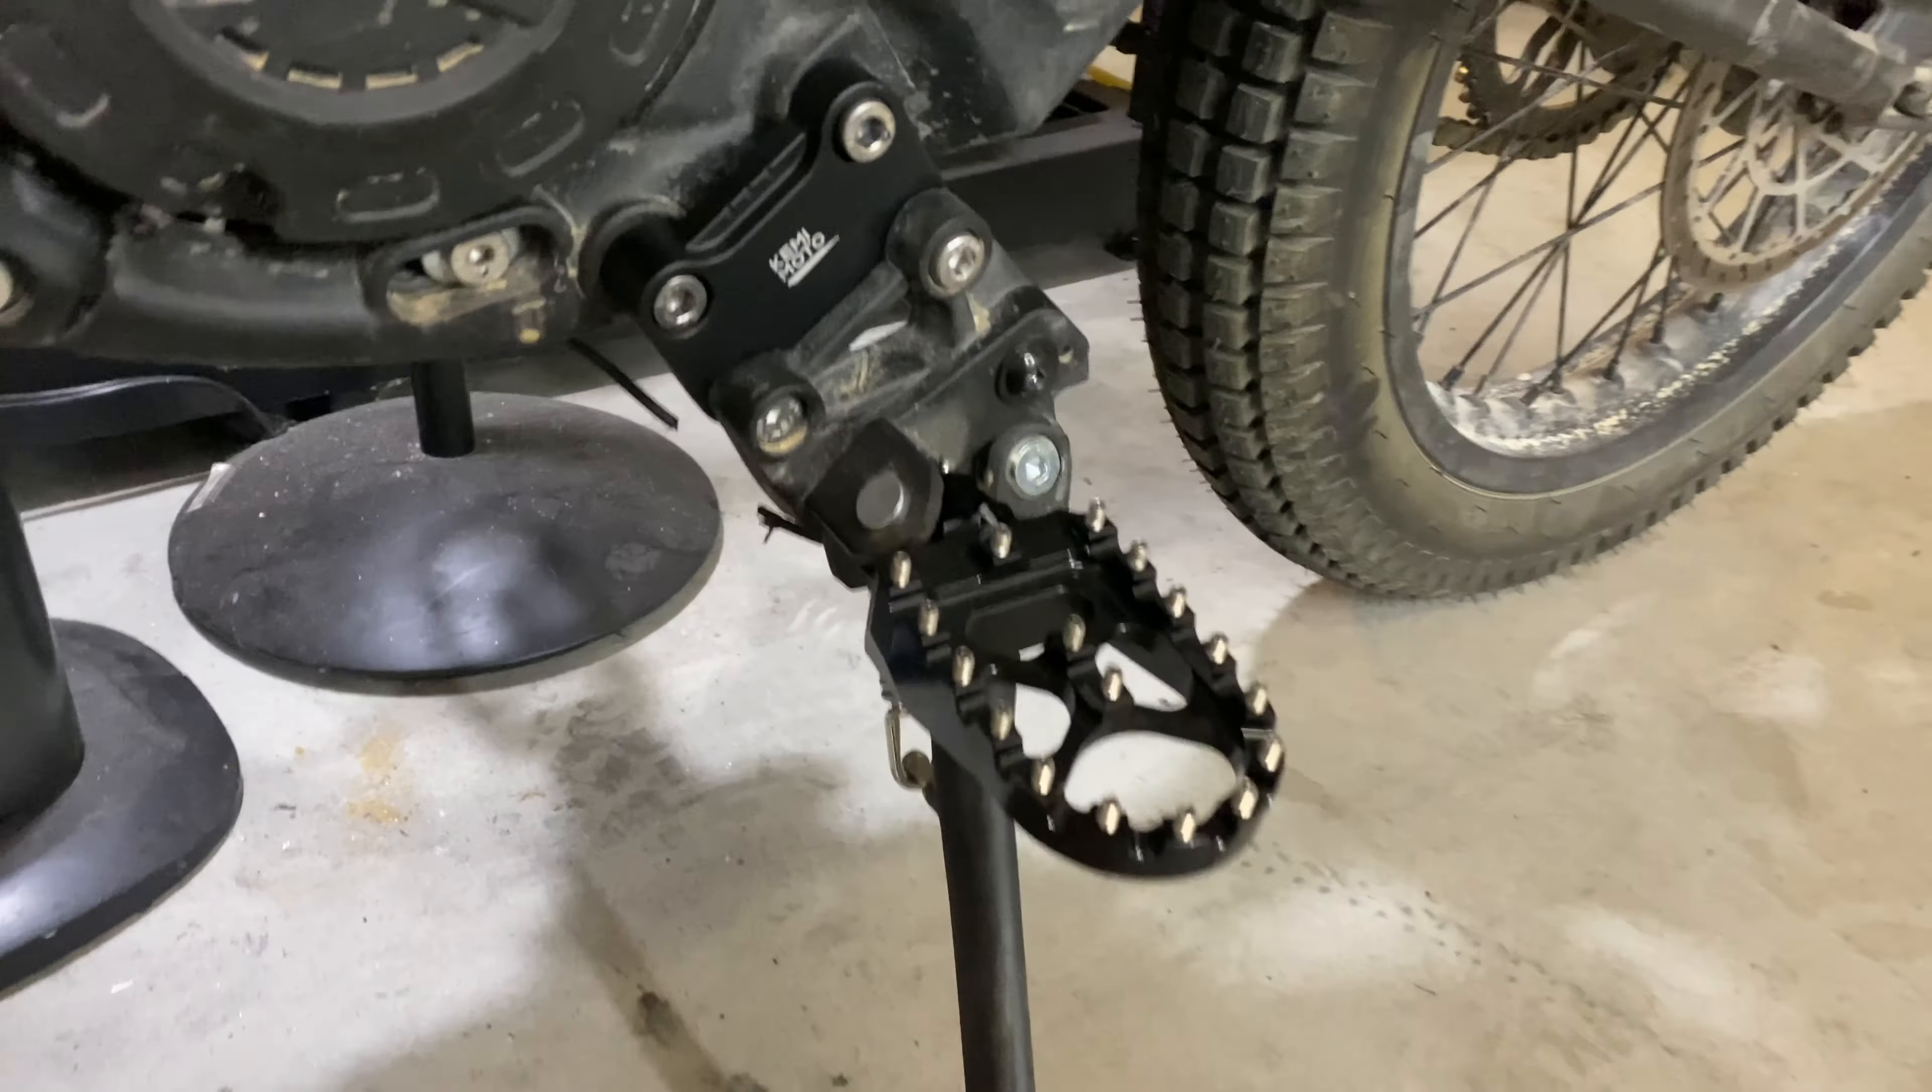And here's how the foot pegs and the extension kit look fully installed.